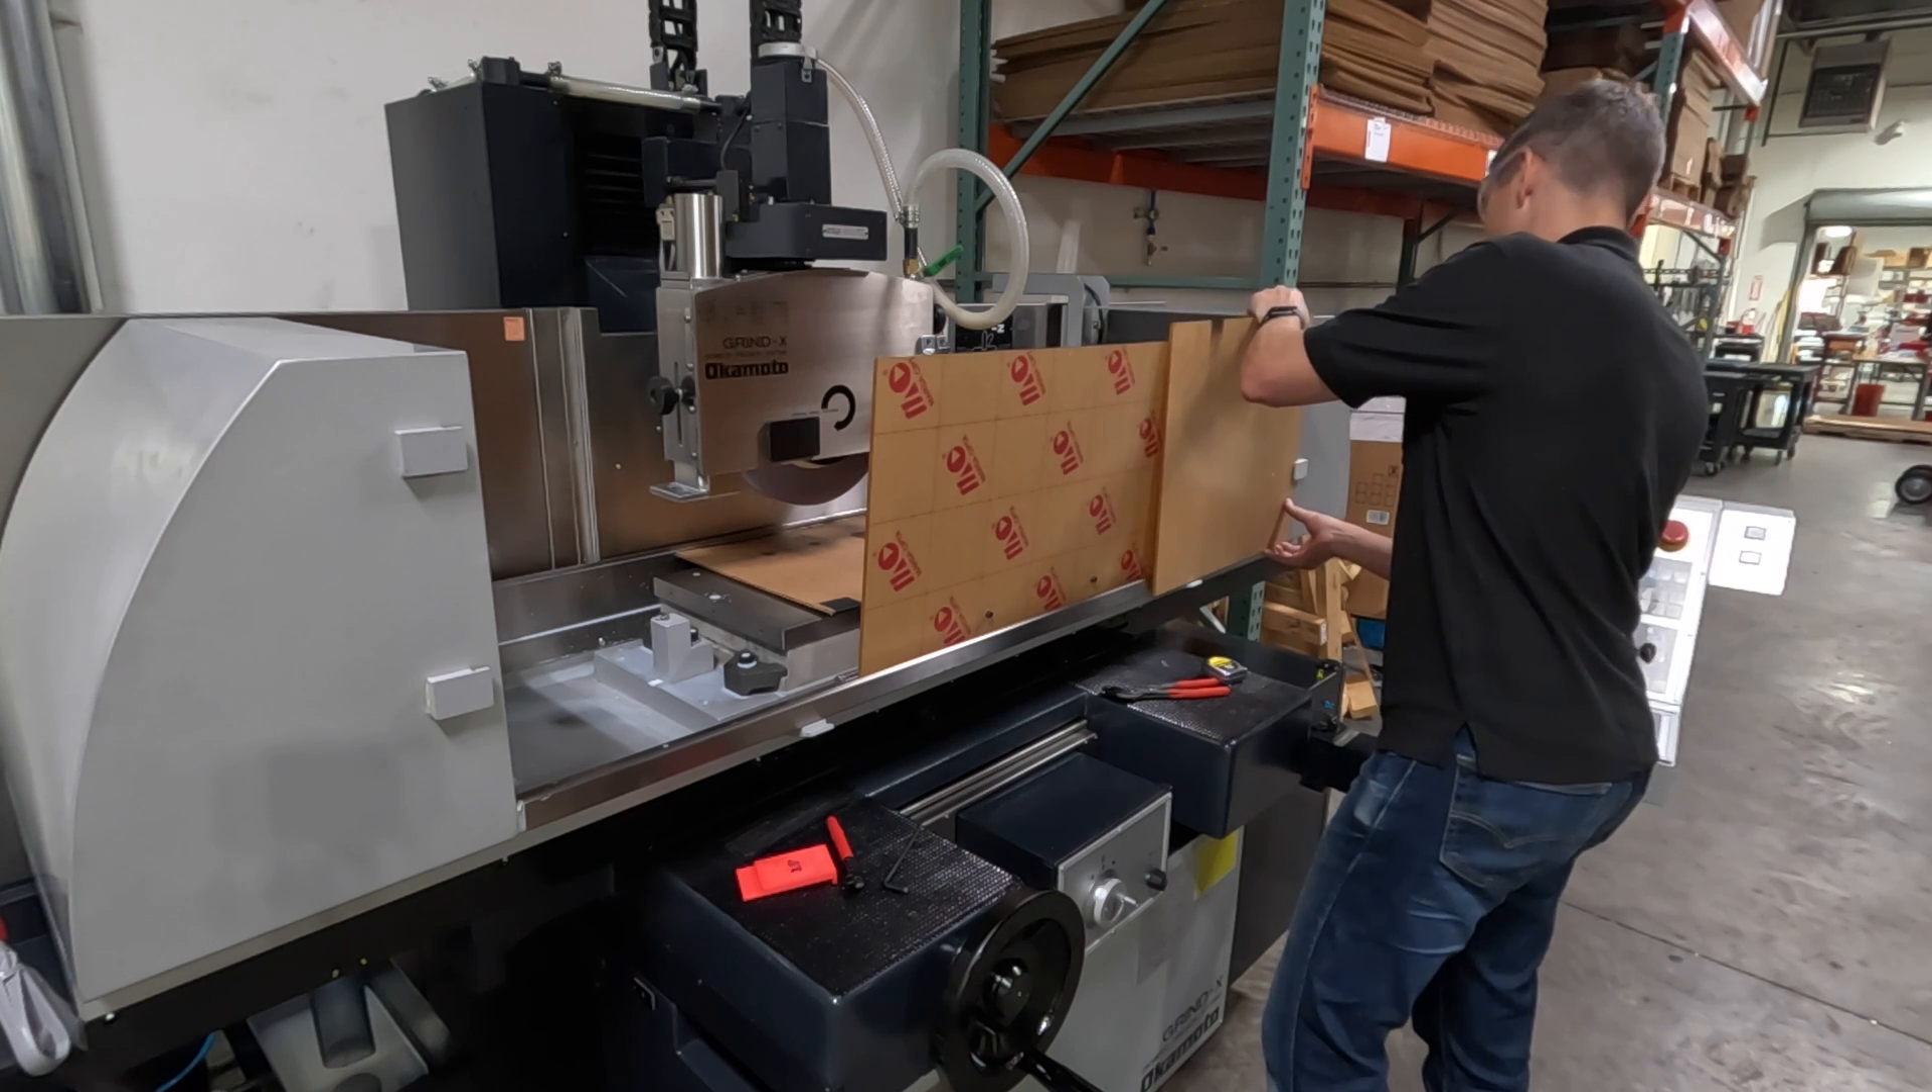Obviously I've not pulled the protective covering yet off the acrylic.